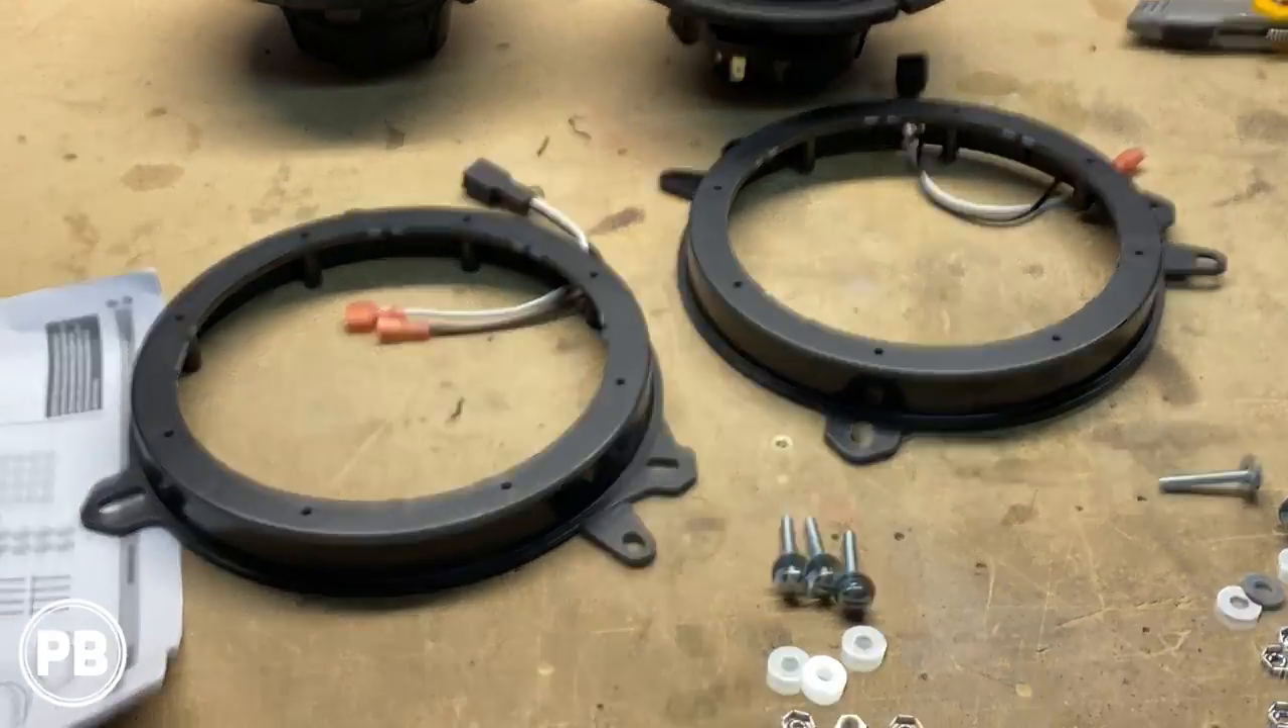Okay, so we prepped our brackets, got our harnesses threaded through the brackets here, and got our hardware ready to go down below.